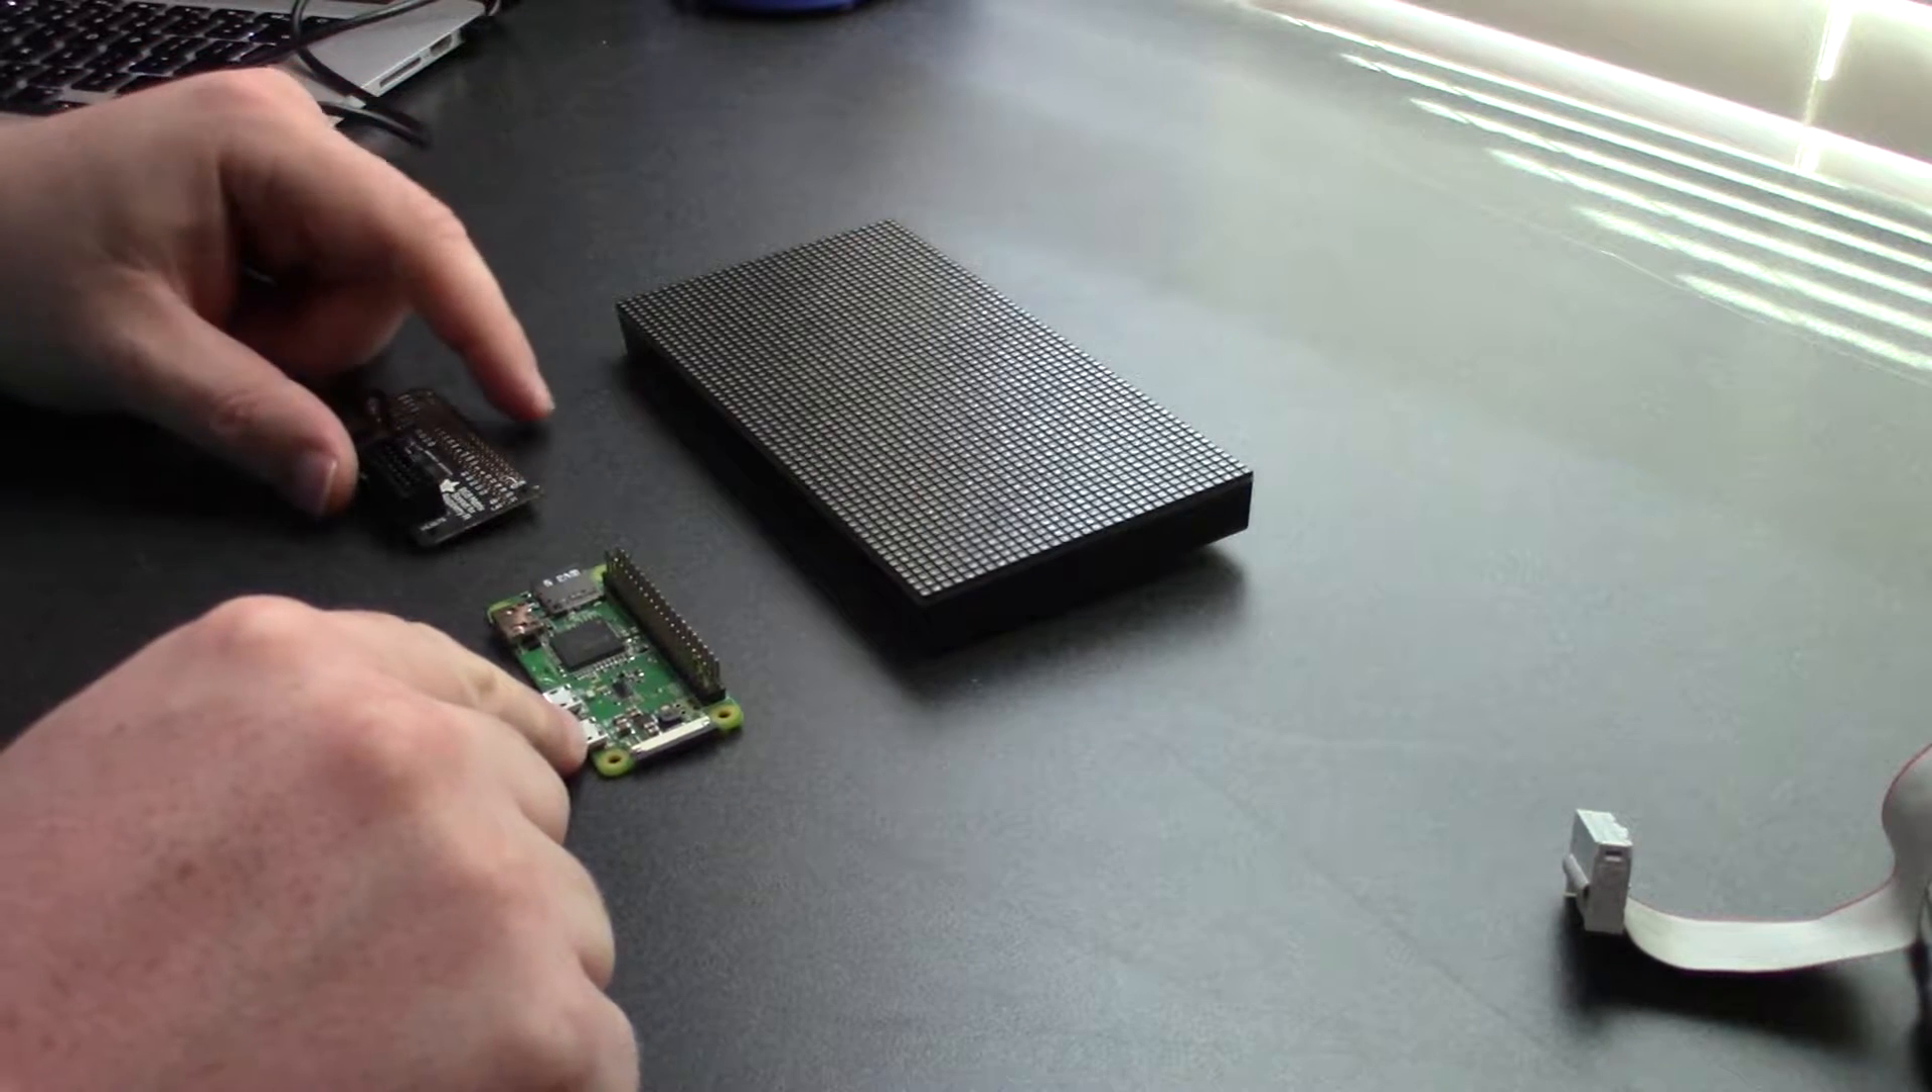I got a Raspberry Pi zero wireless. I've attached a header.